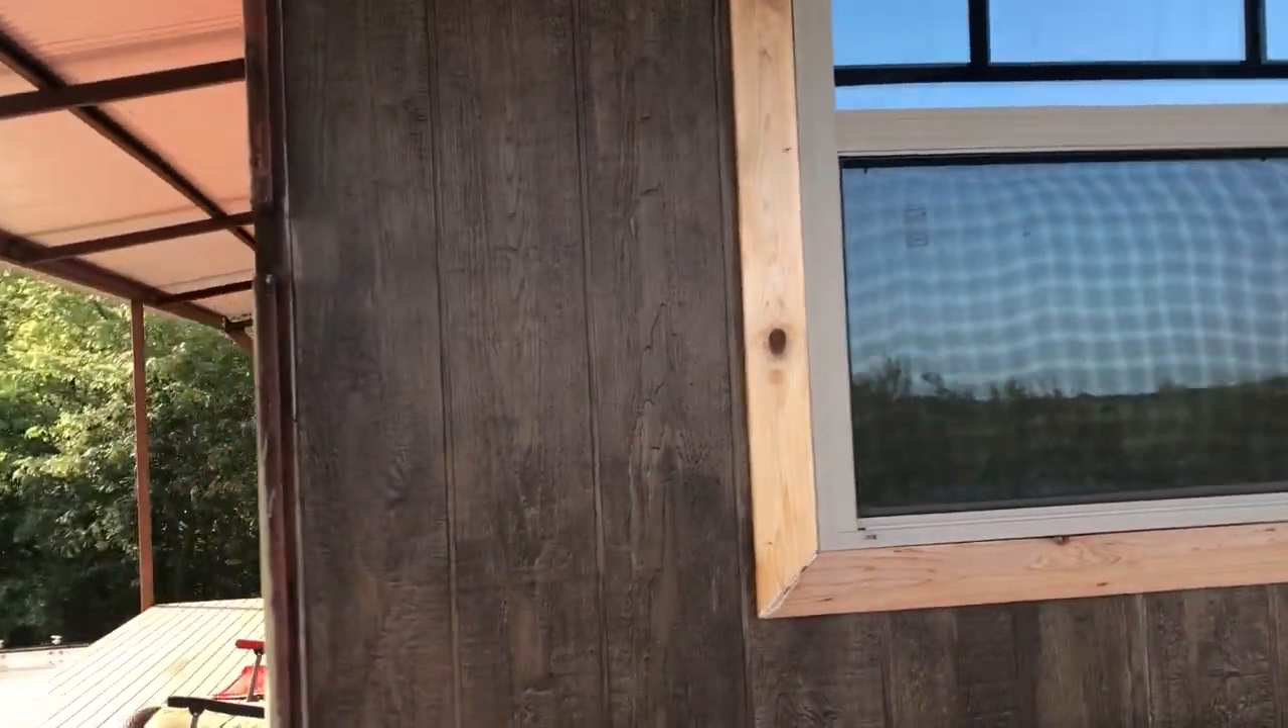Boxed out the window here with the cedar.